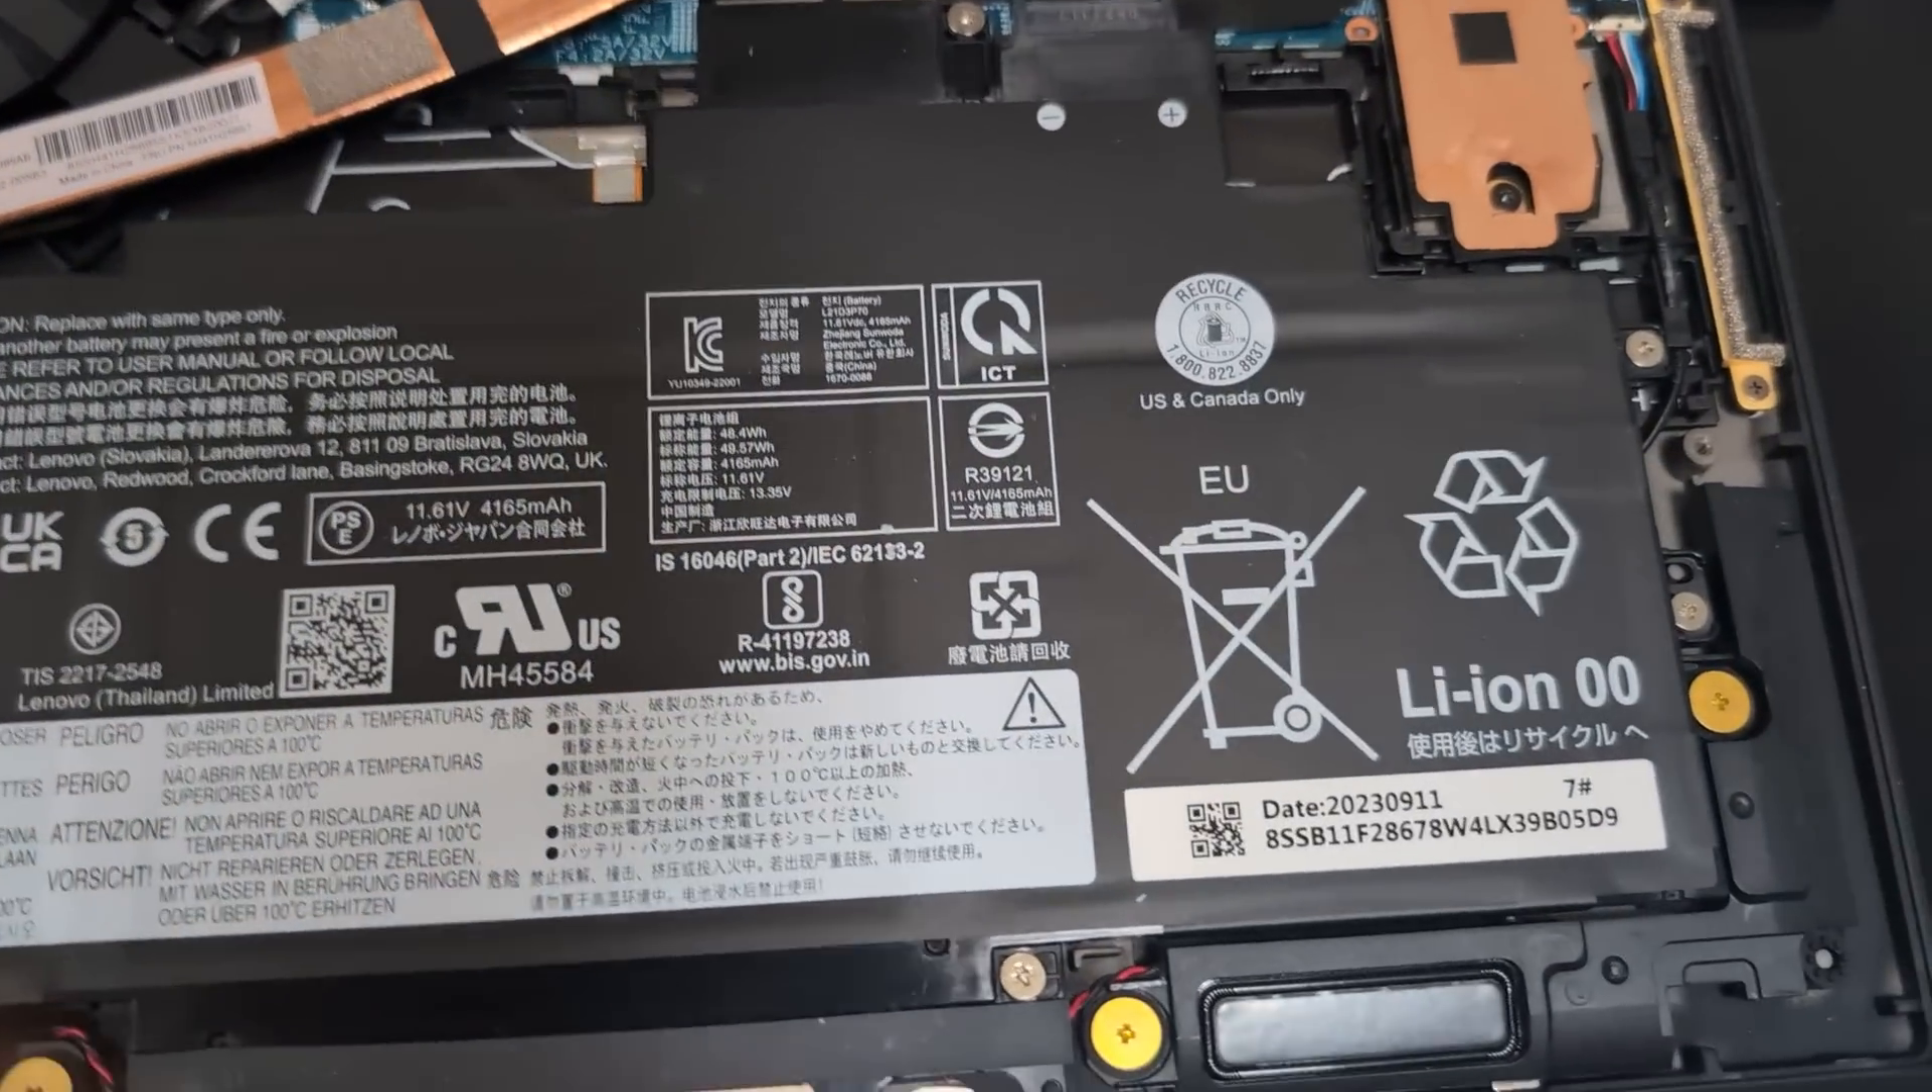As you can see here I have the laptop disassembled.